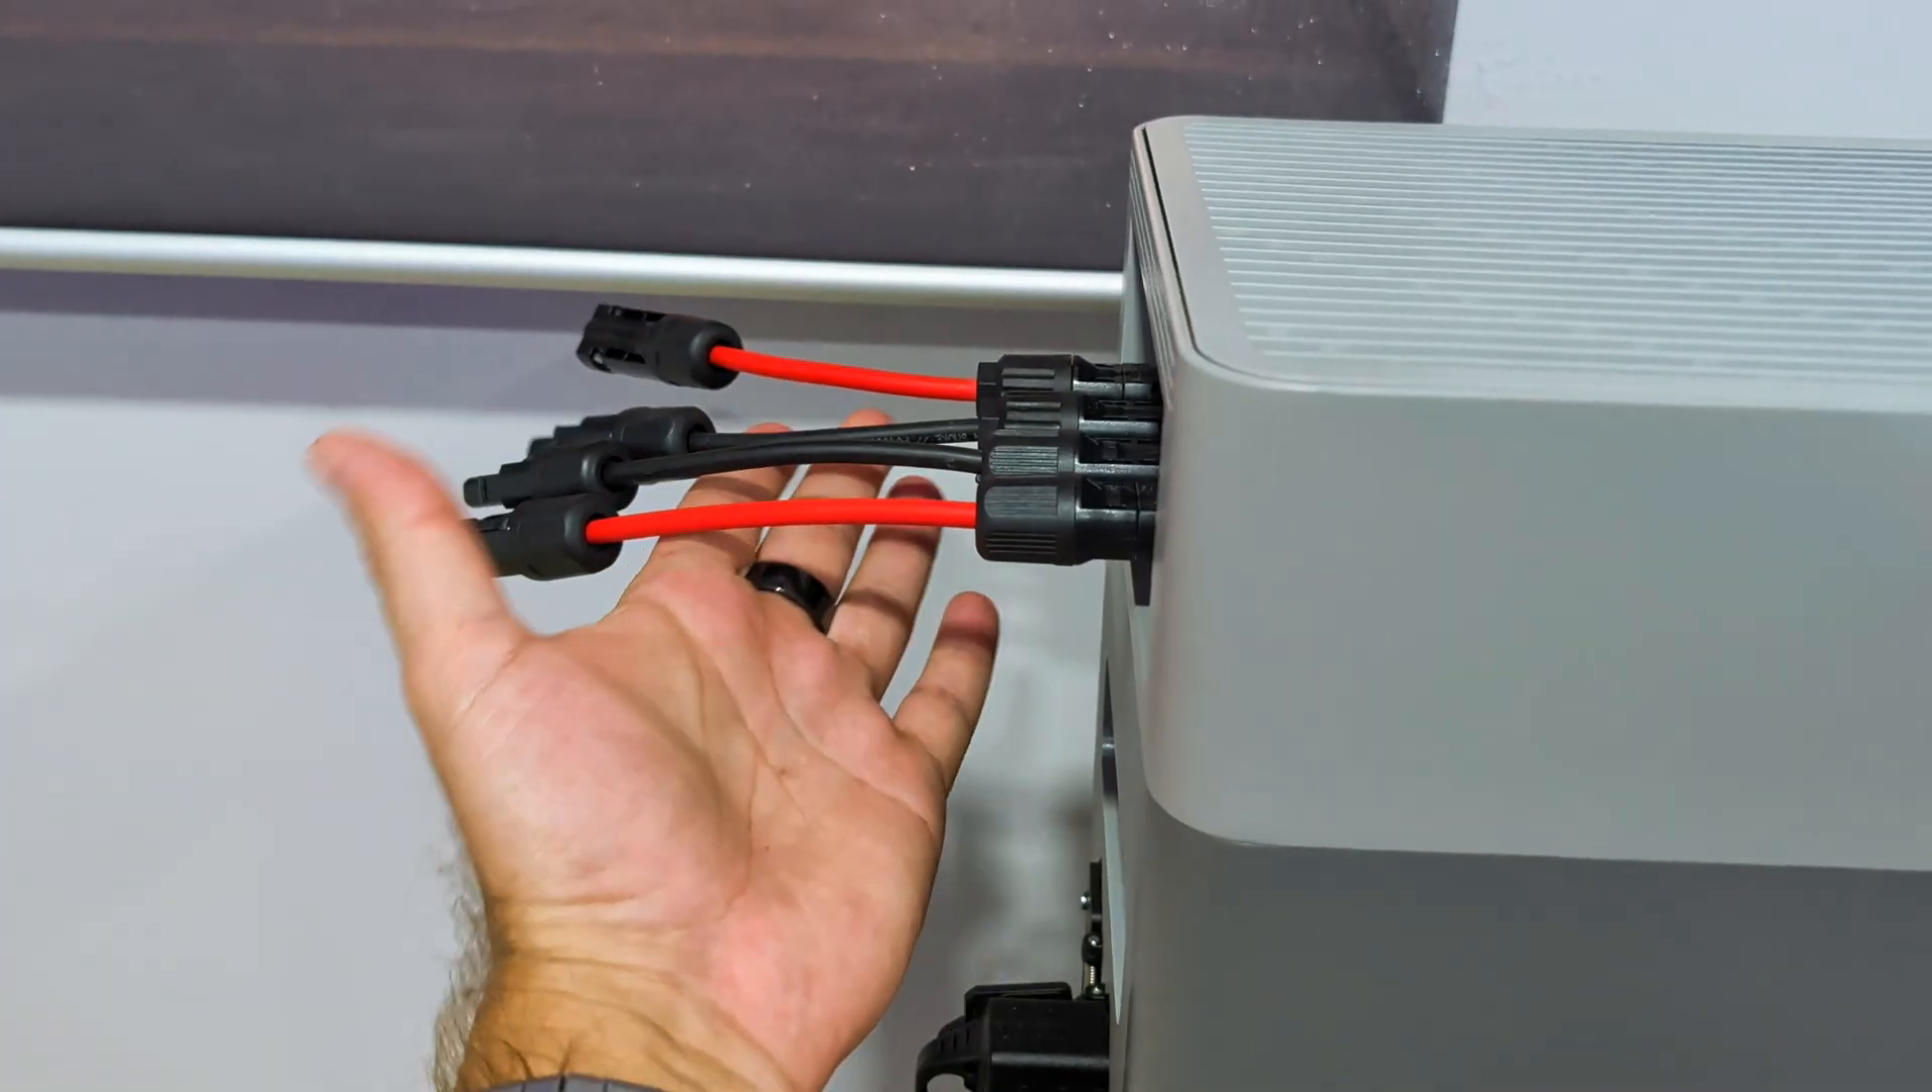At this moment i don't have any solar panels connected.